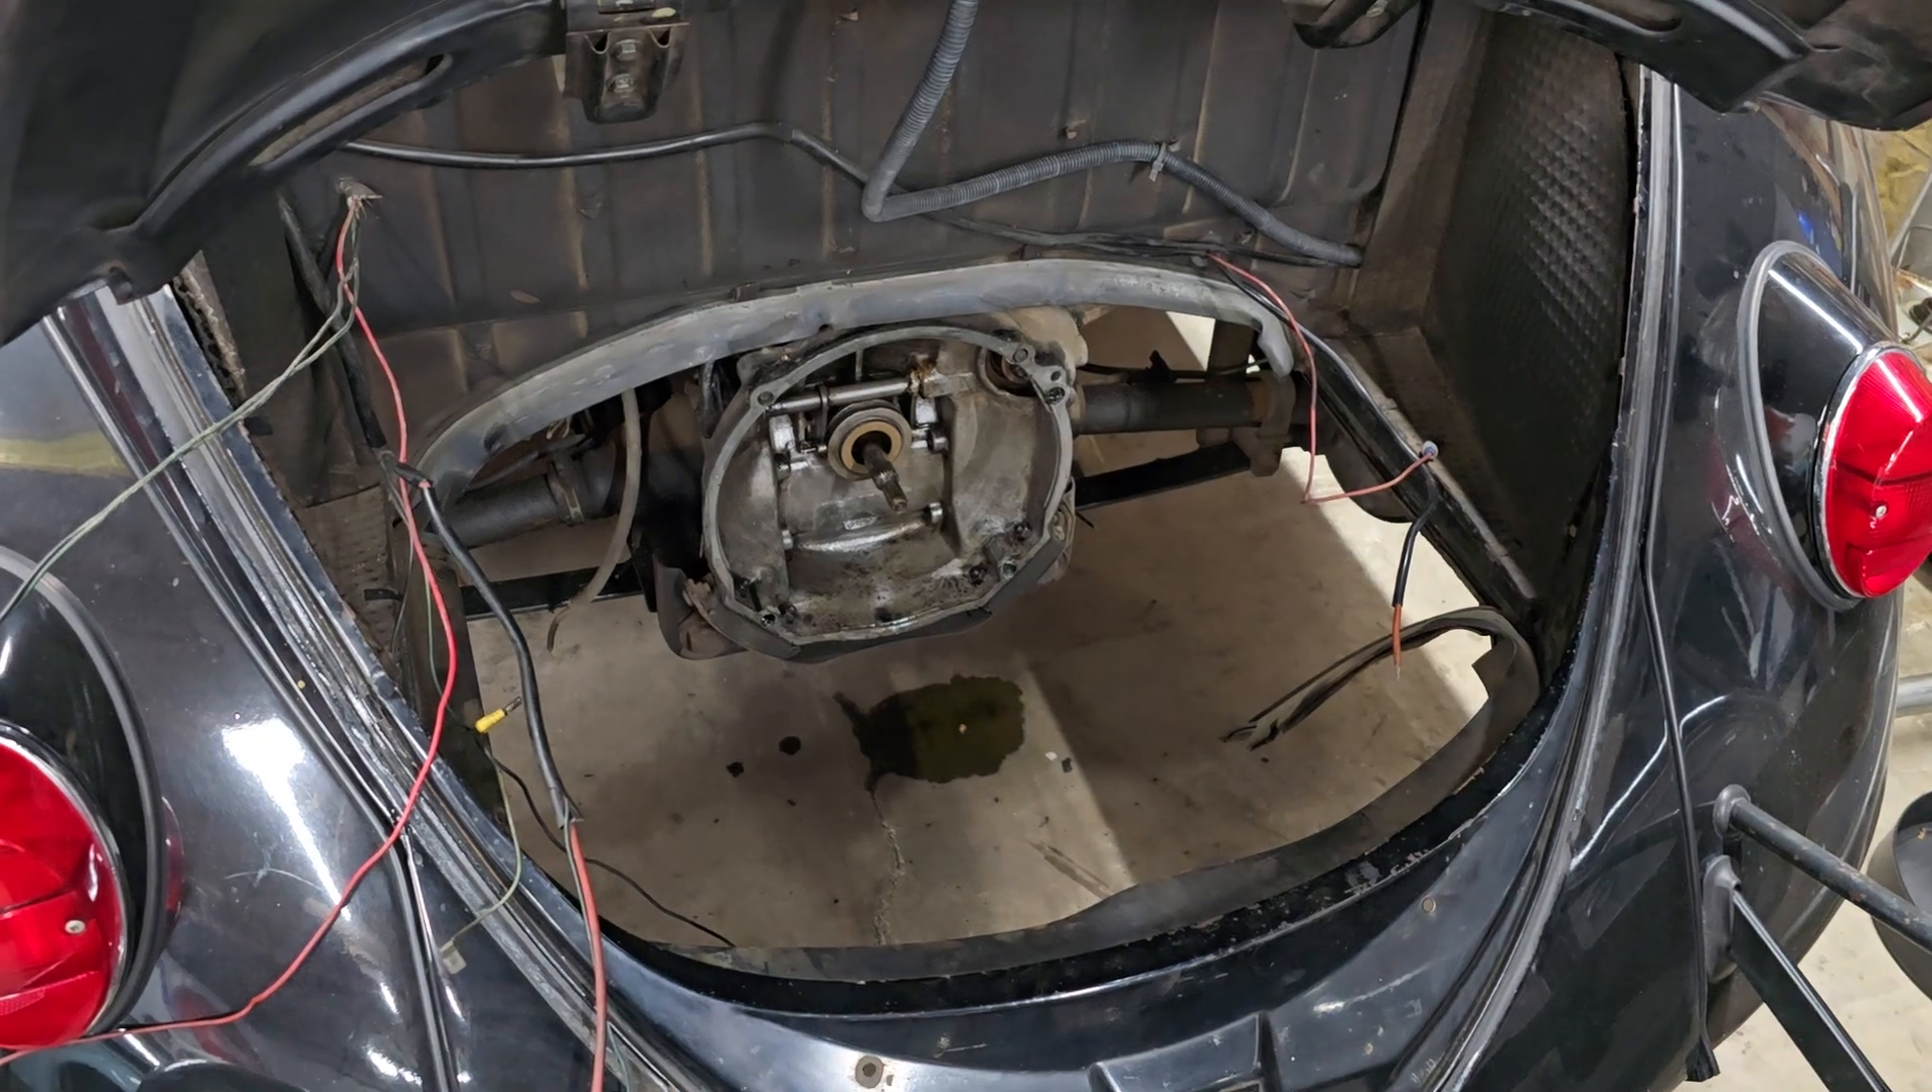And what Jacob did was he finished pulling the motor on the 63 rag top.